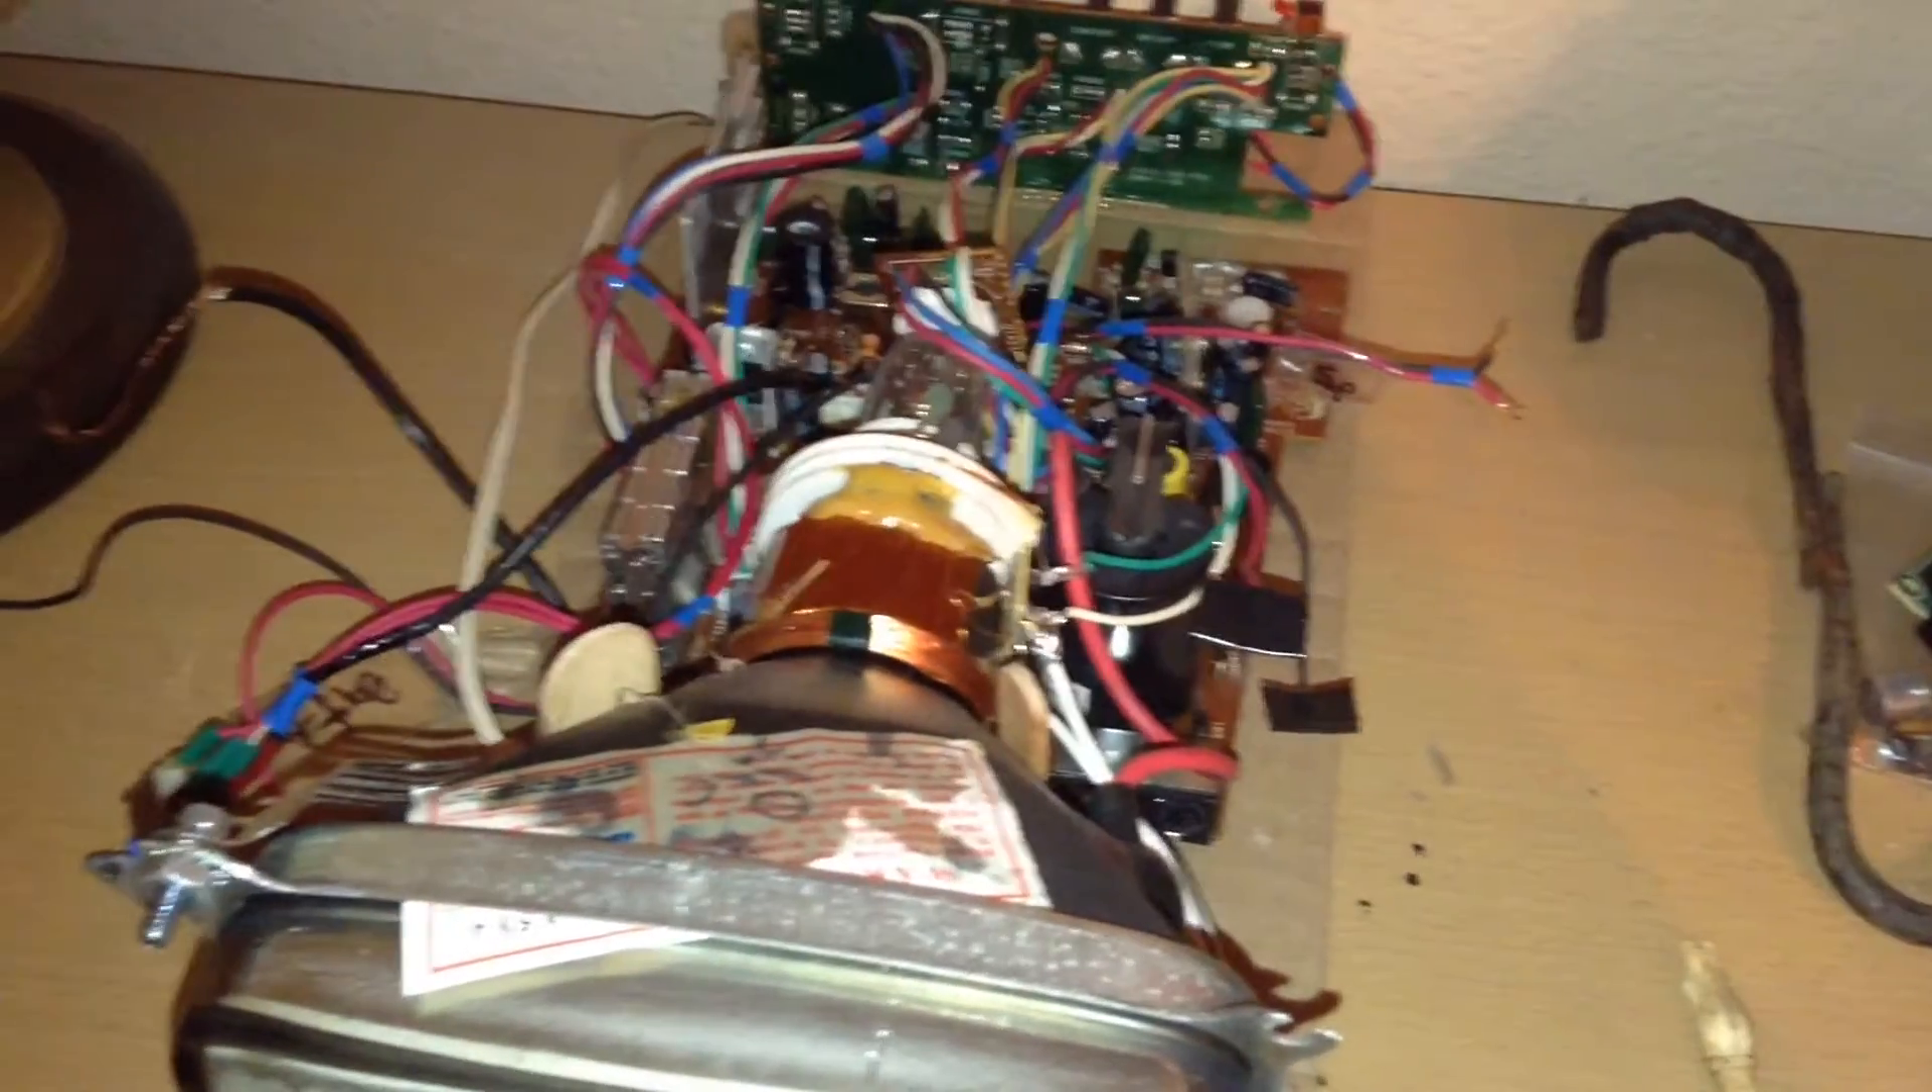So I took off the TV's plastic cover so I could see the electronics.